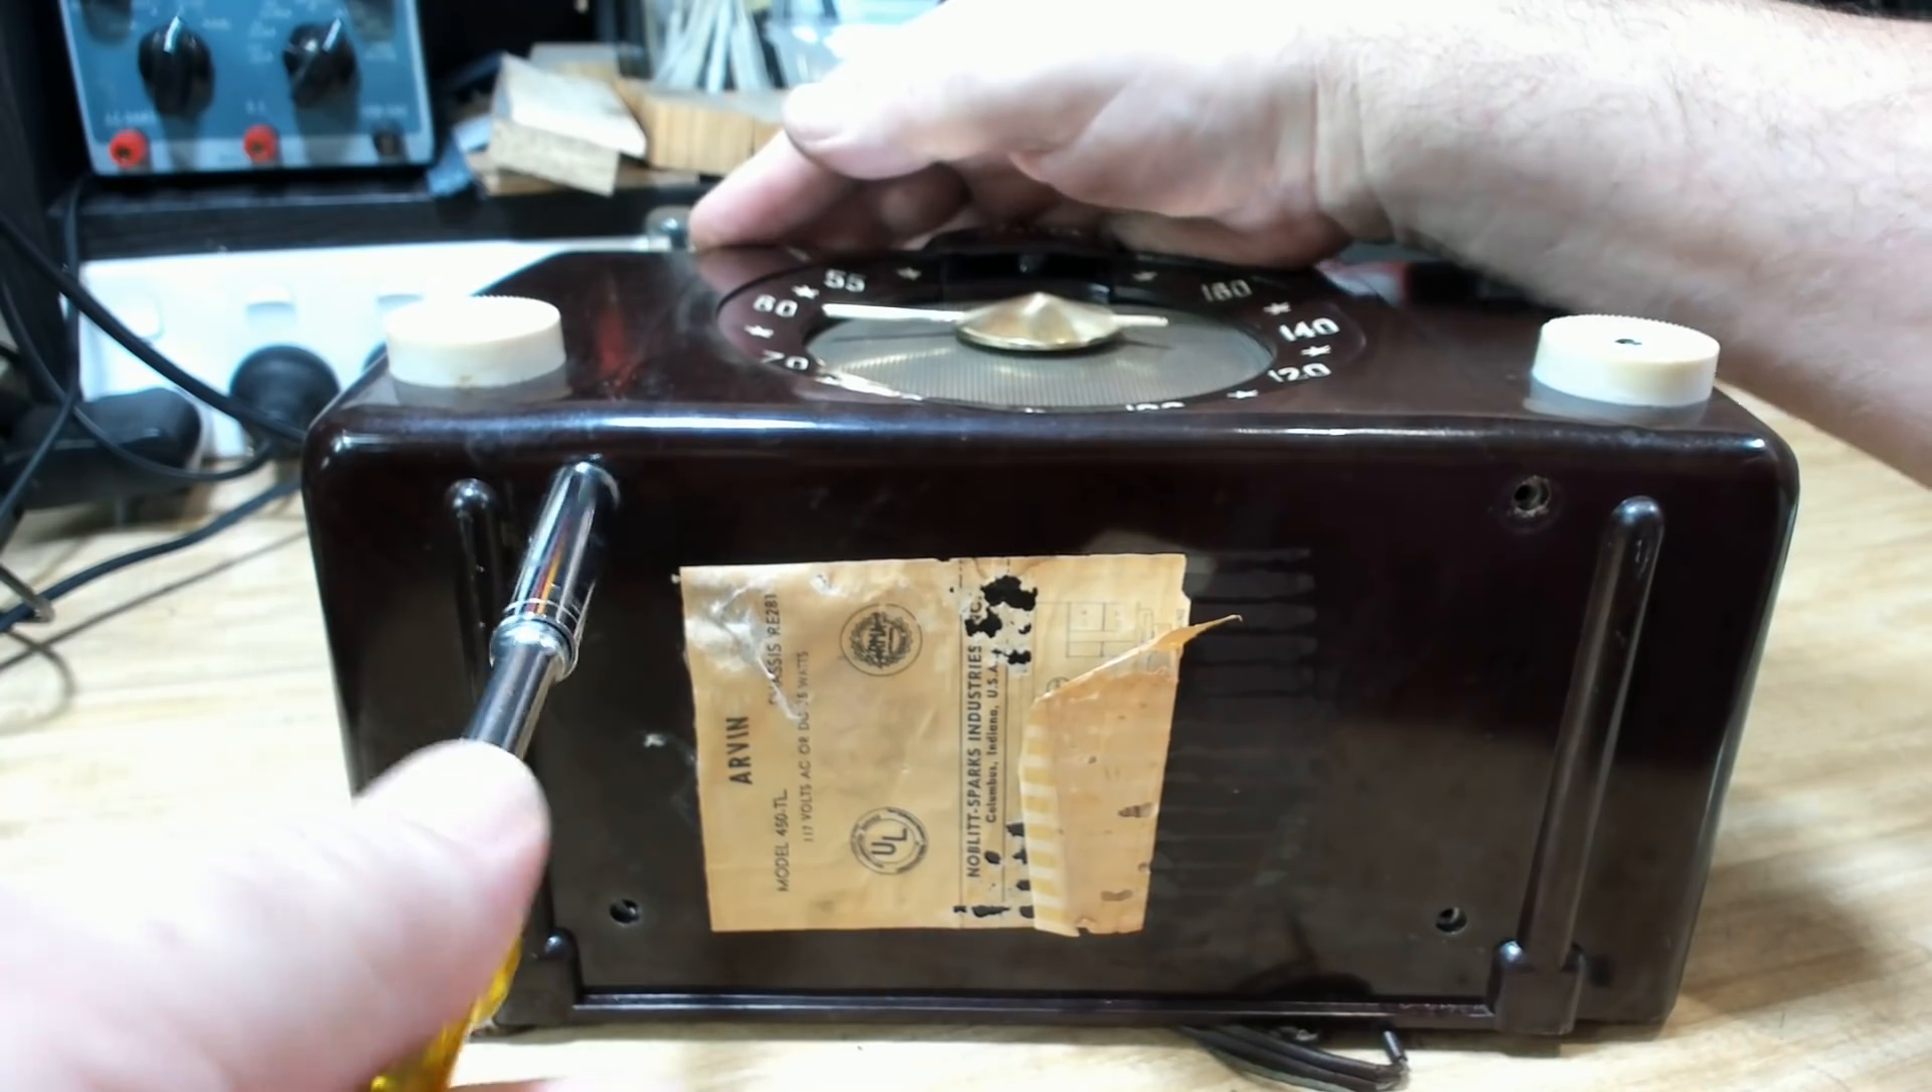I've left the knobs on. I can't get them off.